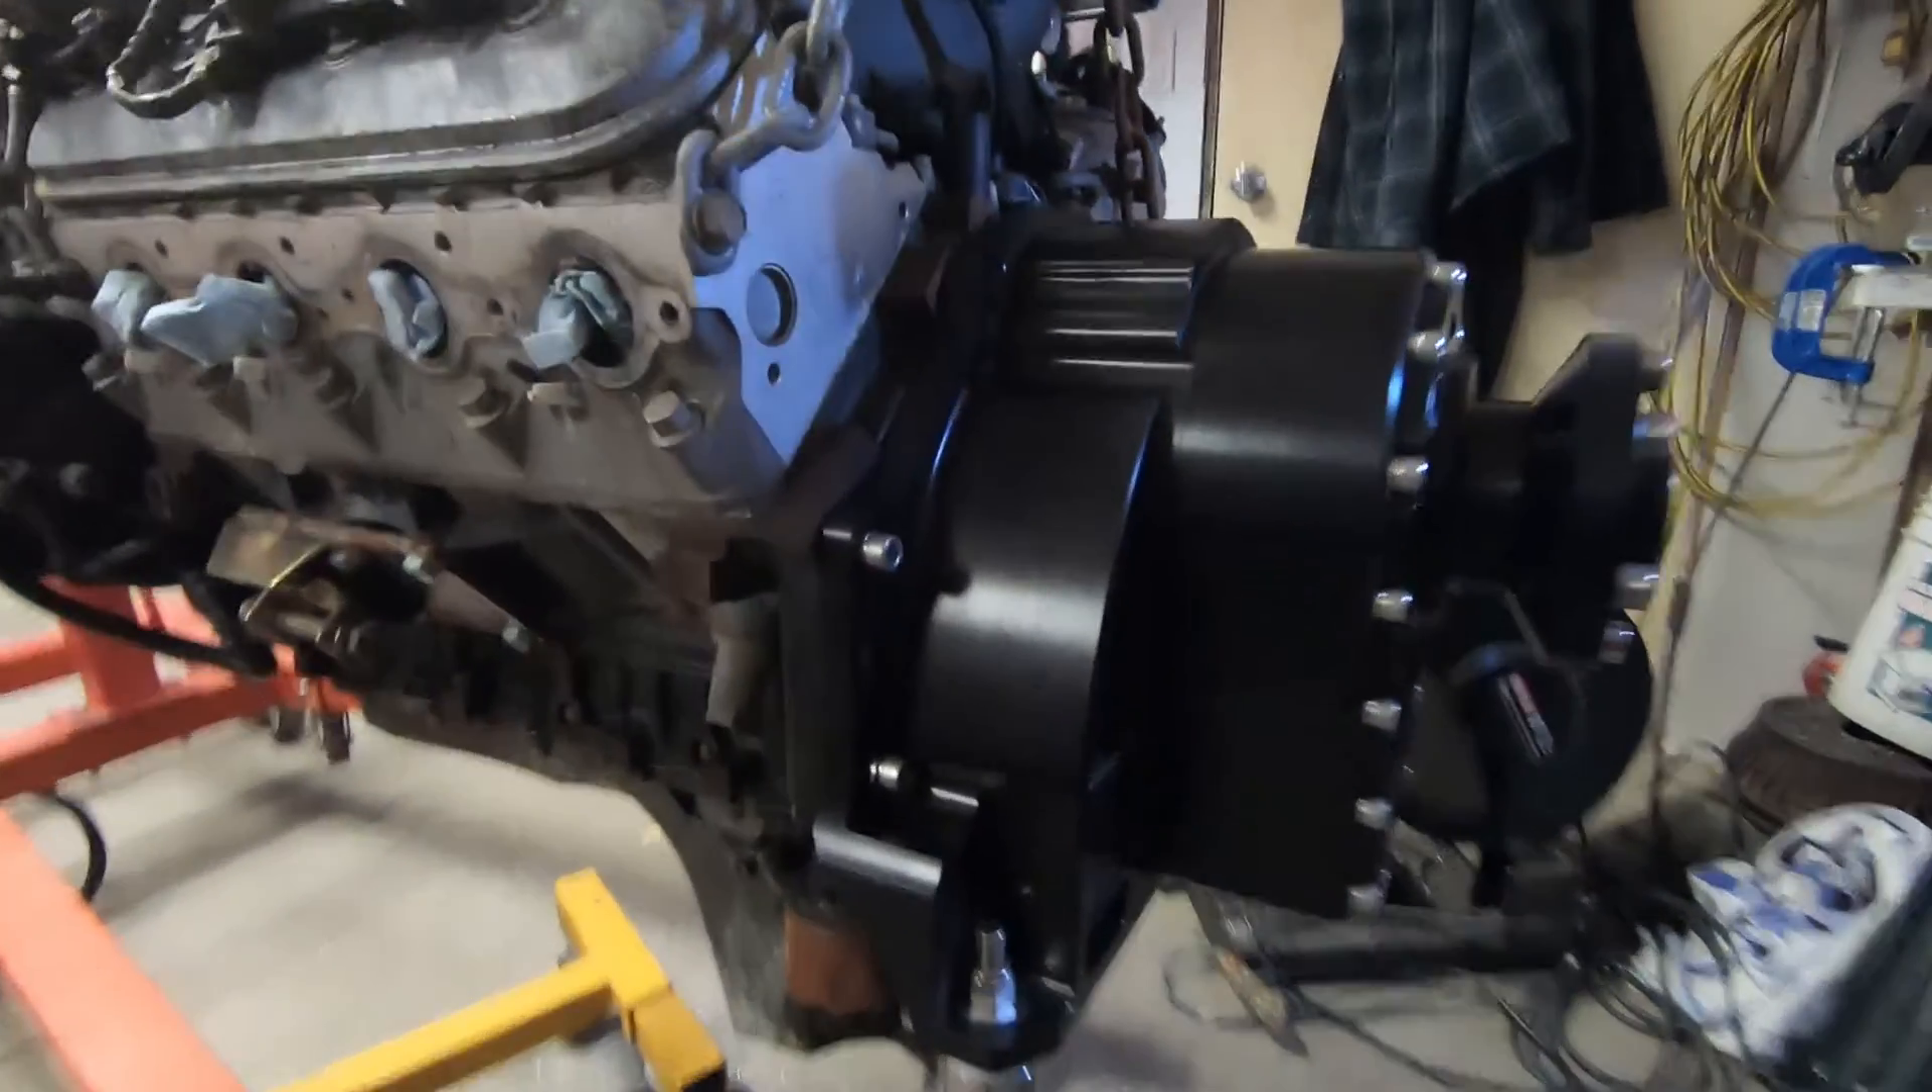So here's the gear drive mounted on the back of the 5 .3 engine that I'll be using.